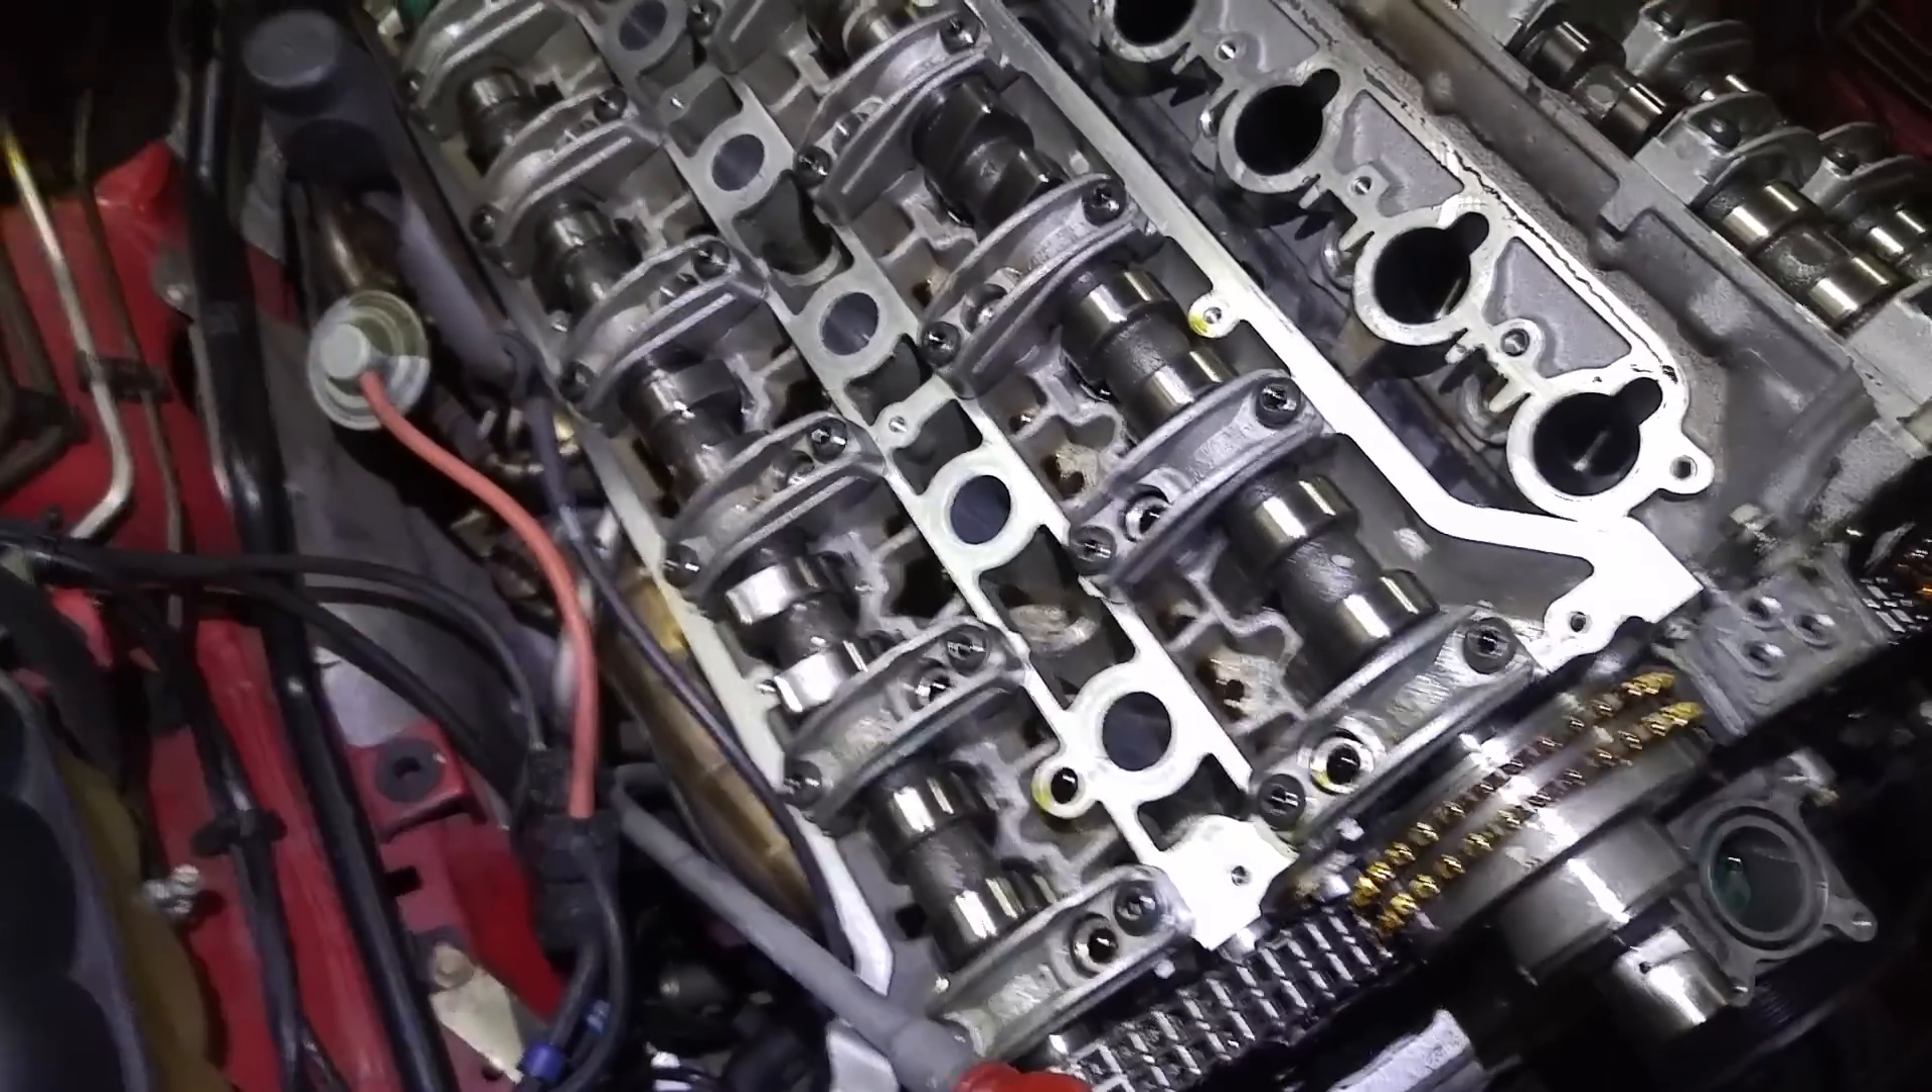So, obviously, both valve covers, I removed the extenders because I'm replacing them with aluminum pieces, but valve covers are removed and also this is the condition of the engine.